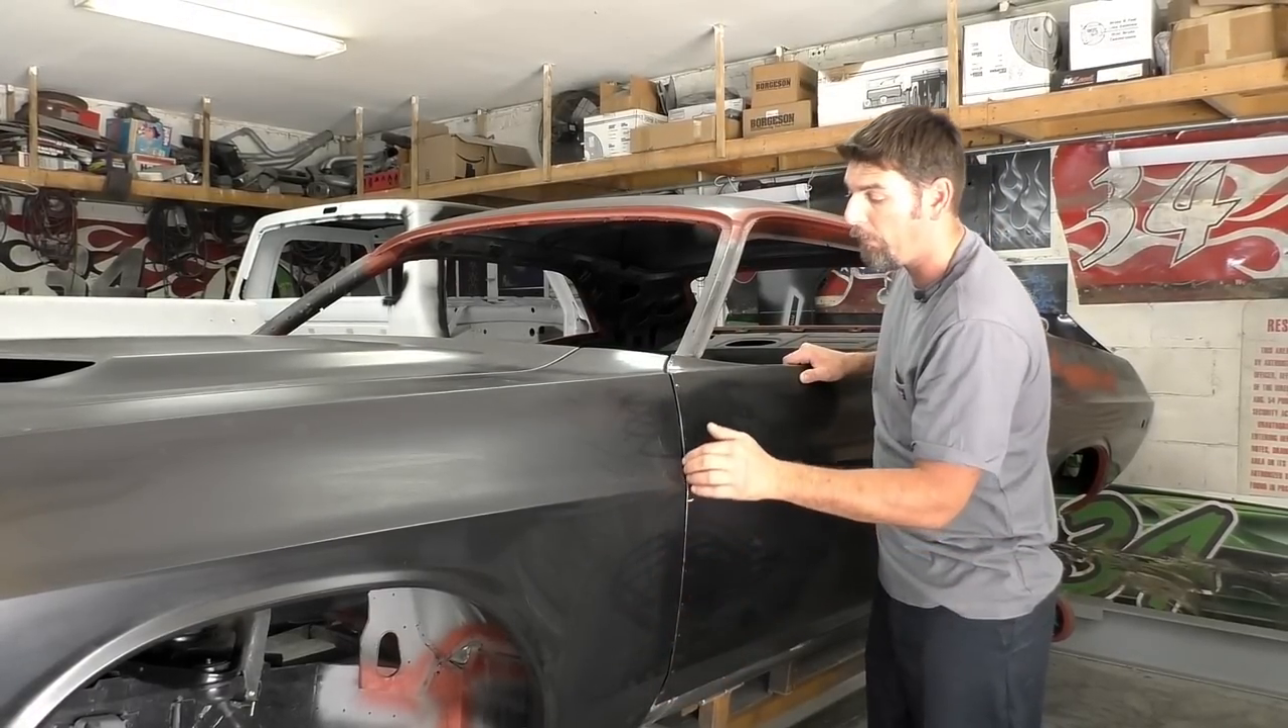This is also a Dynacorn door, and this is an AMD fender, so it's really good to see the two different parts really fit pretty well and flow pretty nice.